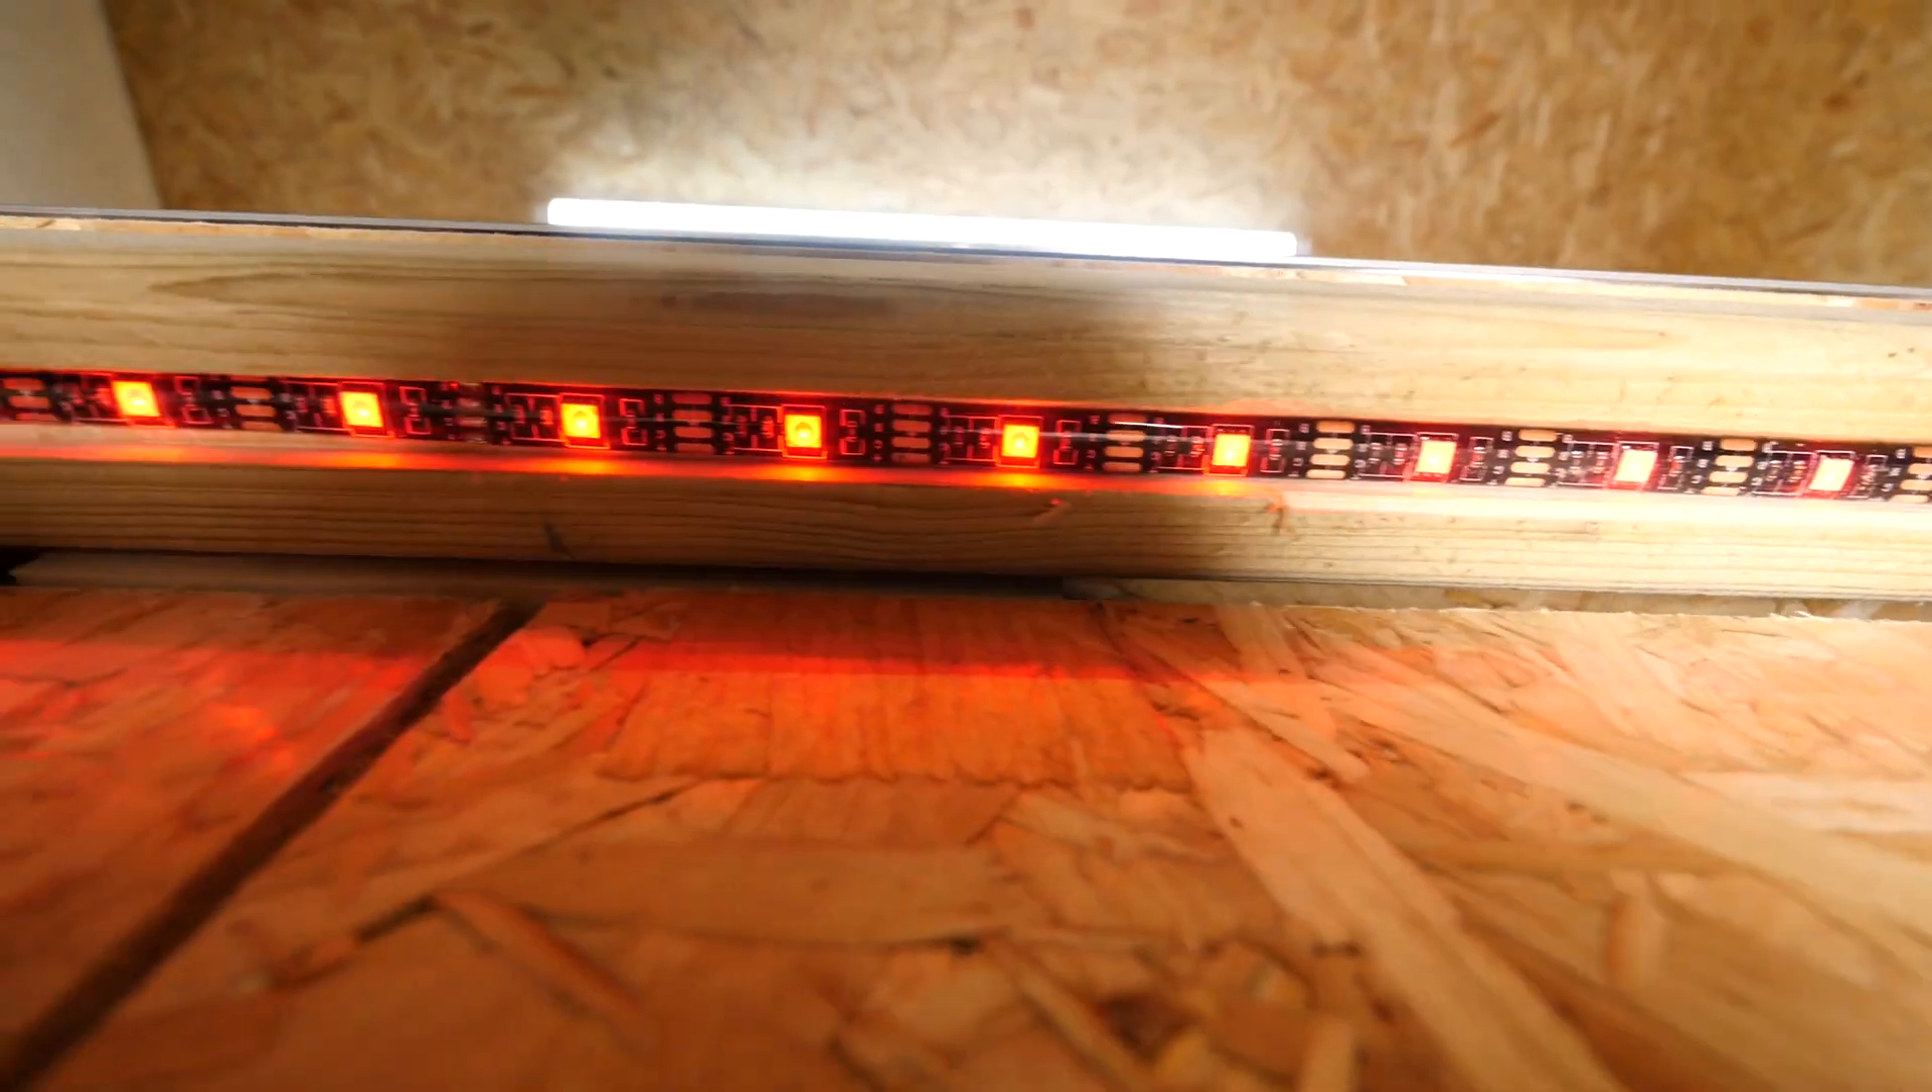Spoiler alert, I've already fitted the lights underneath the worktop here at the weekend.